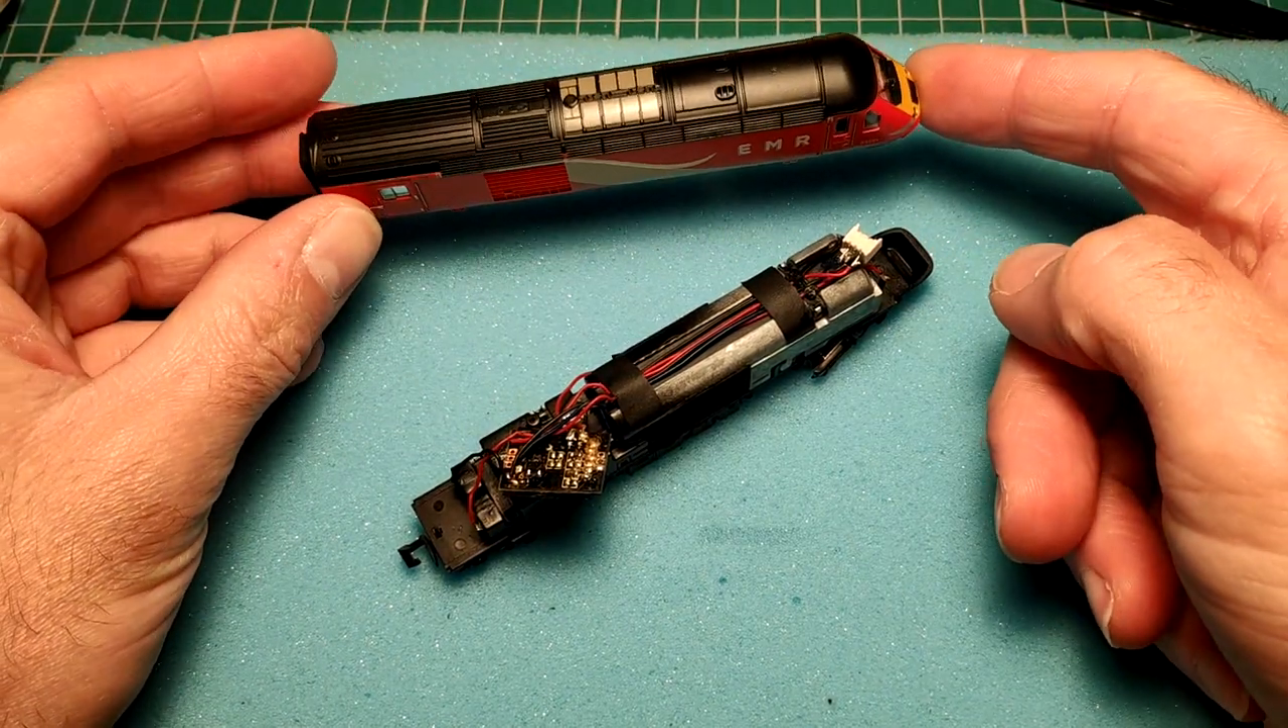I've taken the shell off and just taken the plug out there for the shell.